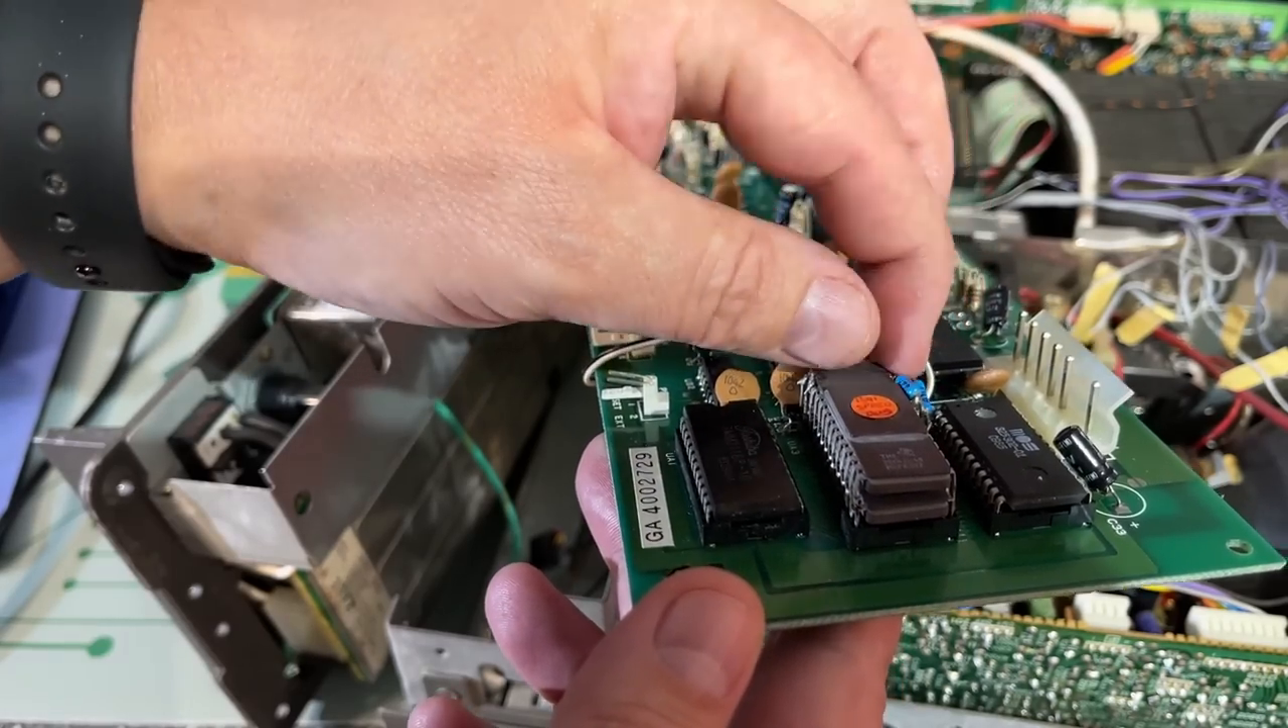Here's a couple of EEPROMs that has been stacked up on each other.